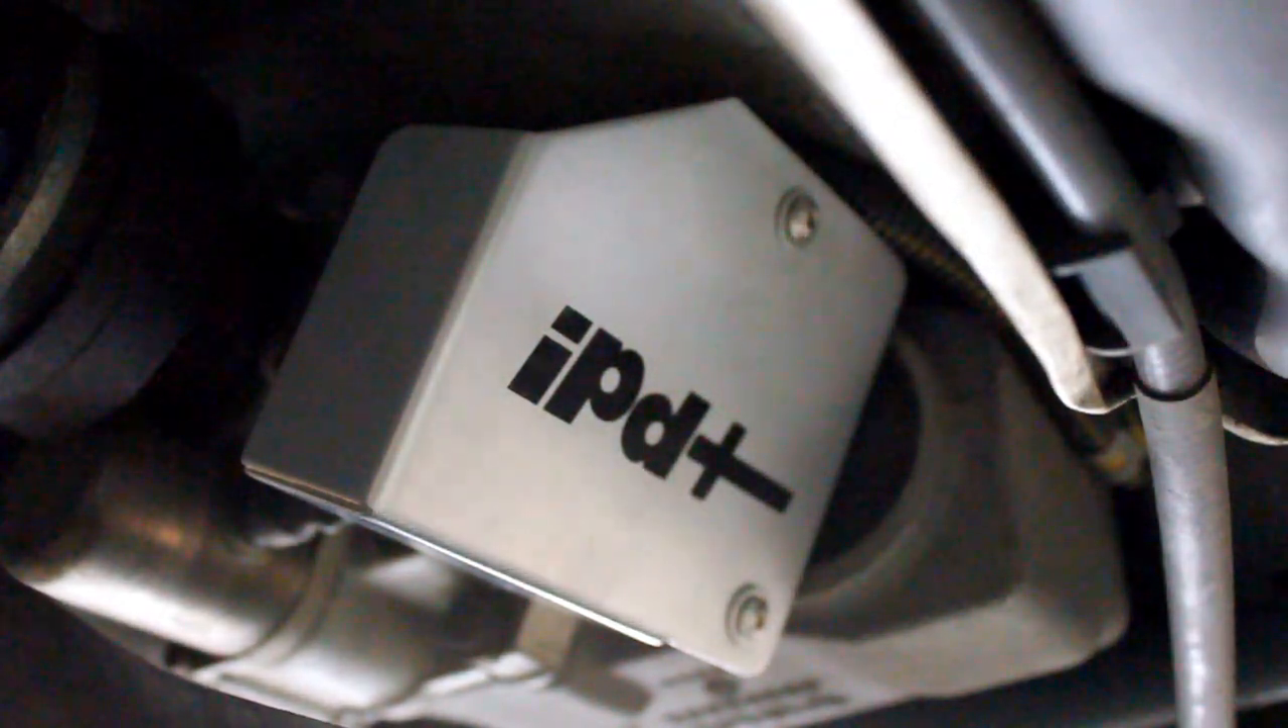Now you've successfully installed IPD's DEM cover.